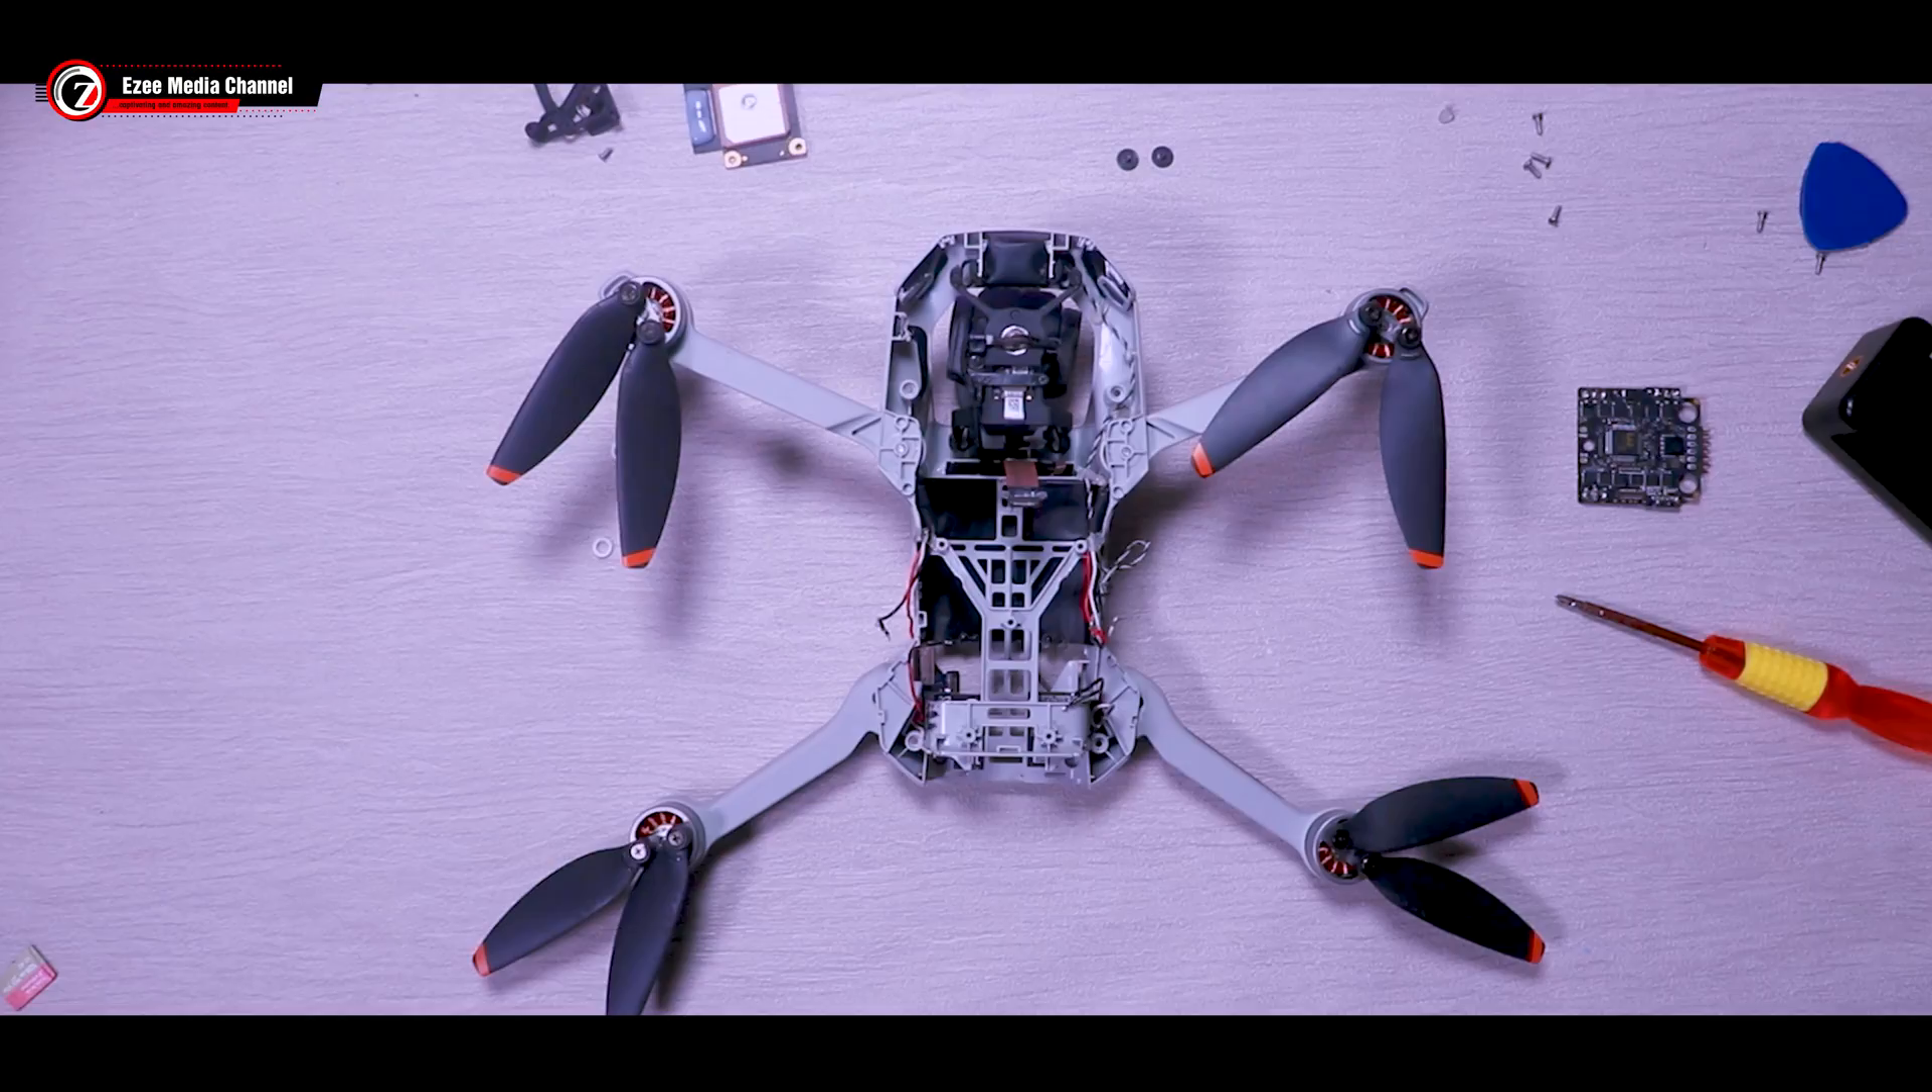And now you have the drone without all the boards.